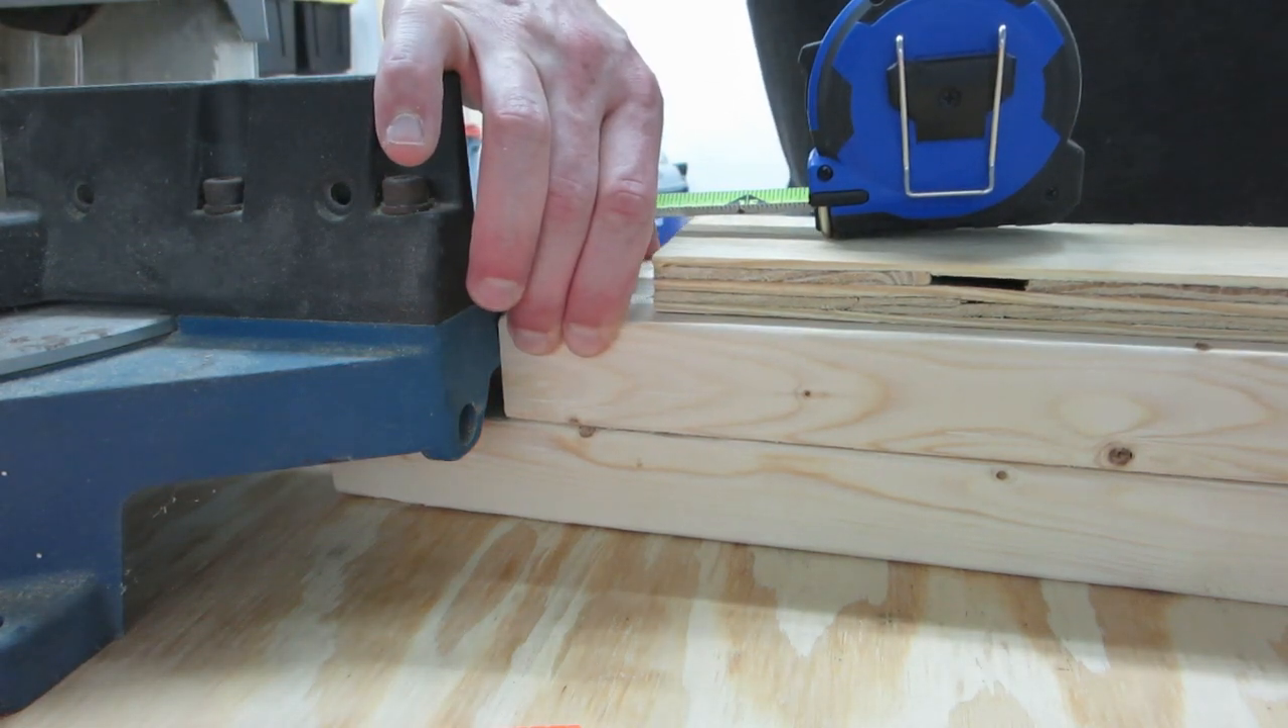You can see here I've stacked two 2x4s on top of each other and then placed a piece of plywood as a stop.